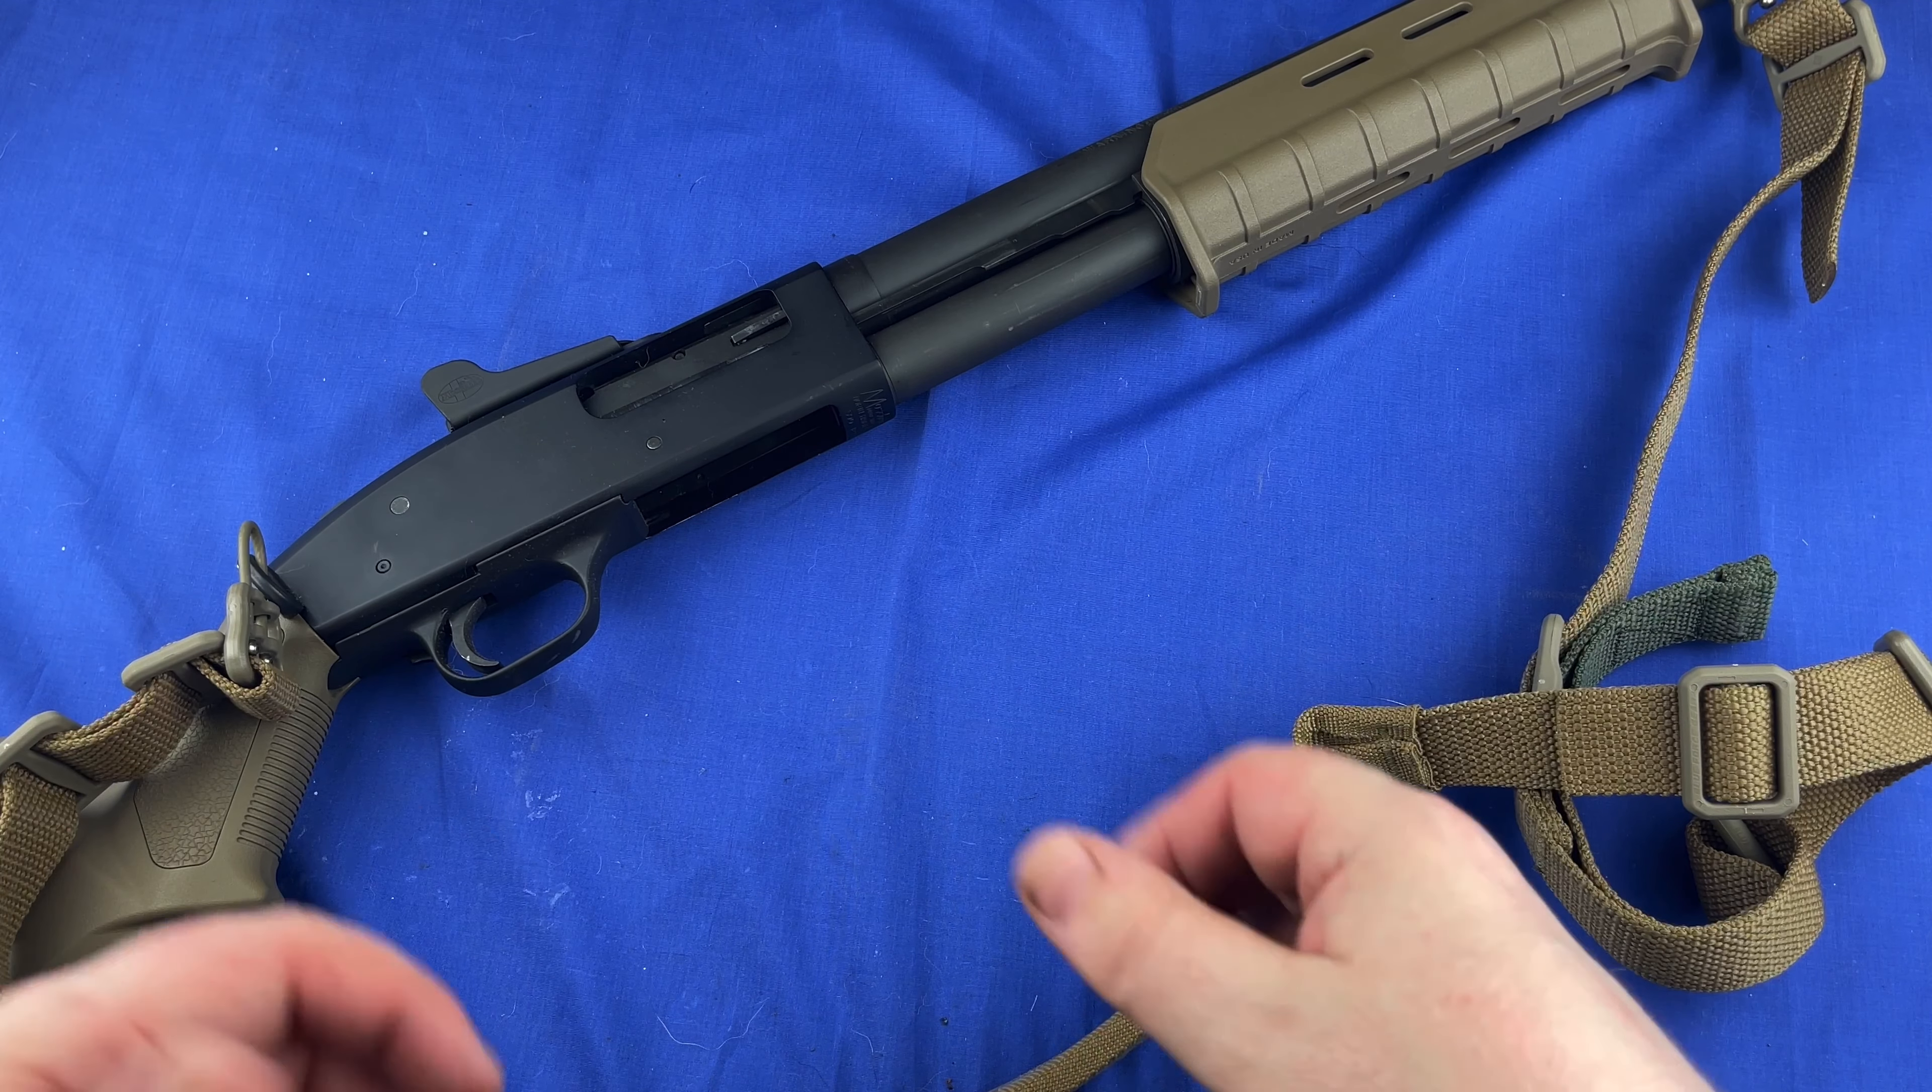So there it is guys my 590 a1 now has a sling and it's ready to go.